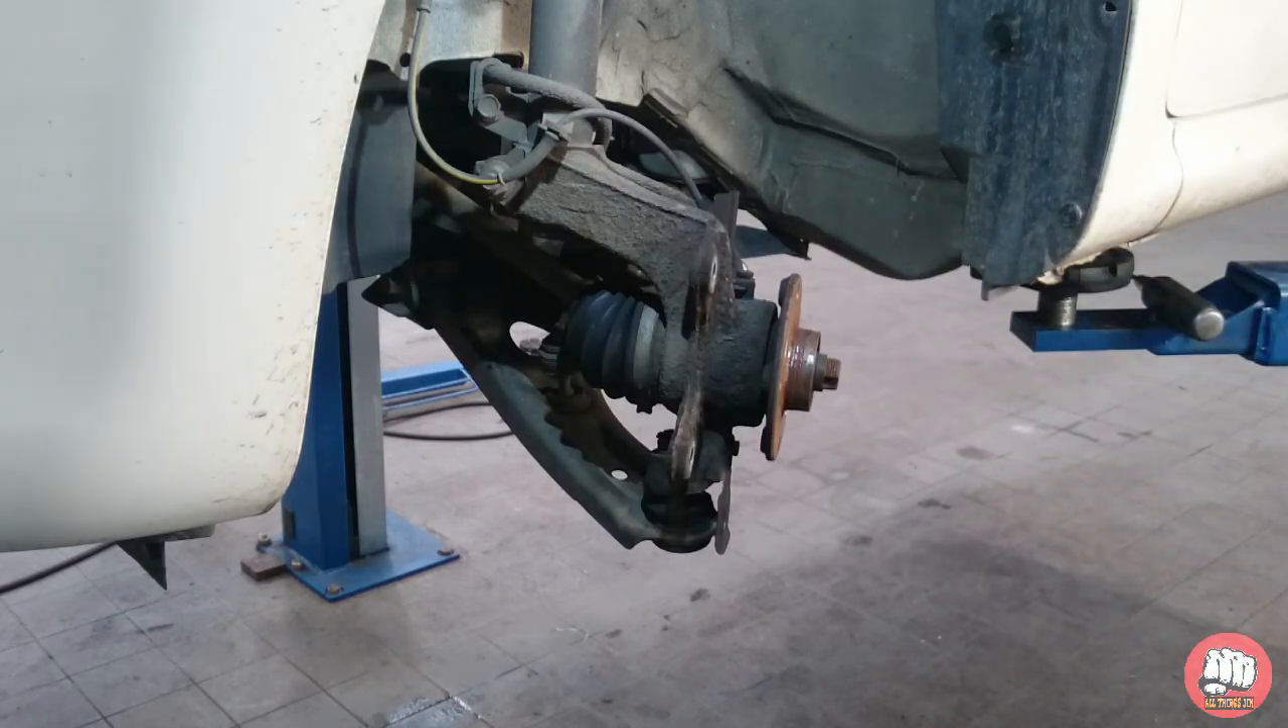There we go the discs removed.